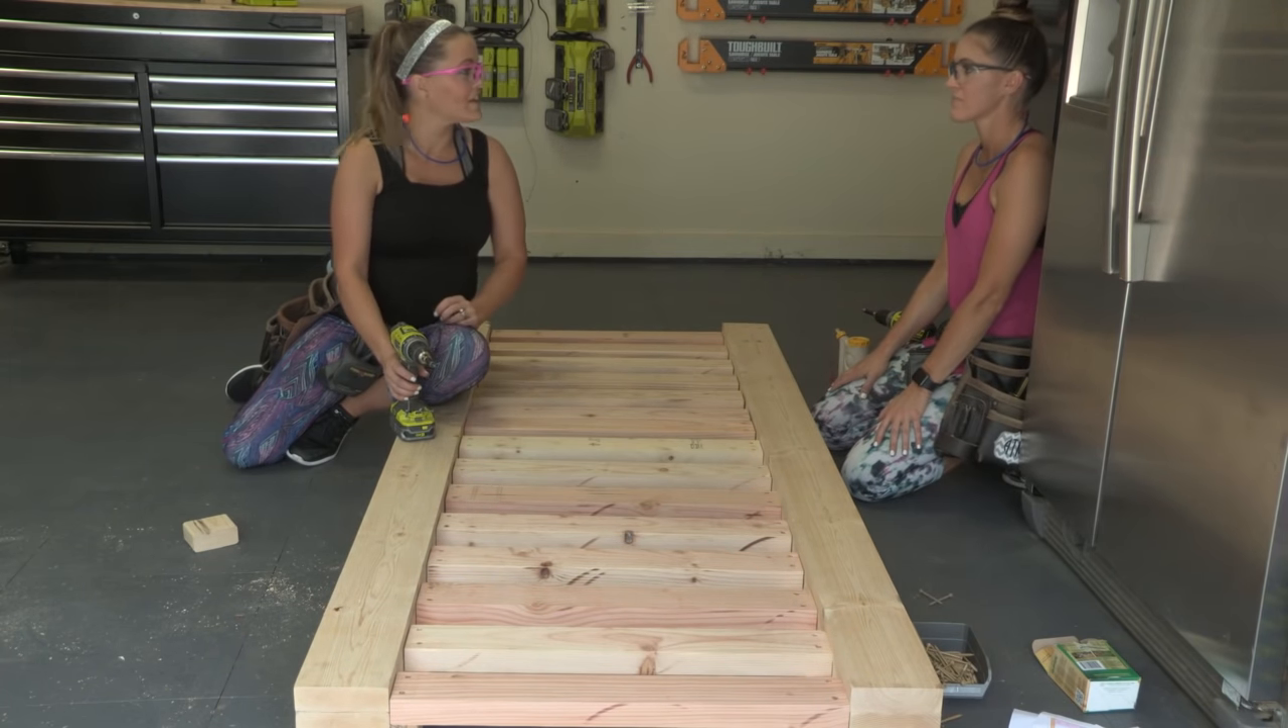Our slats are done. And now all we have to do is add our hinges and the arm that will hold that backrest.